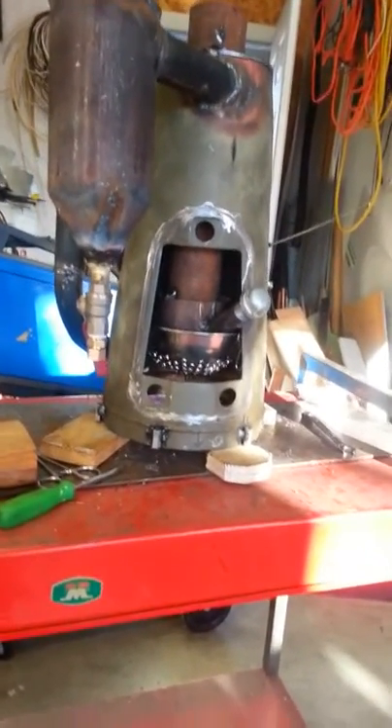Anyway, that's the almost final assembly before I put the cover plate on.